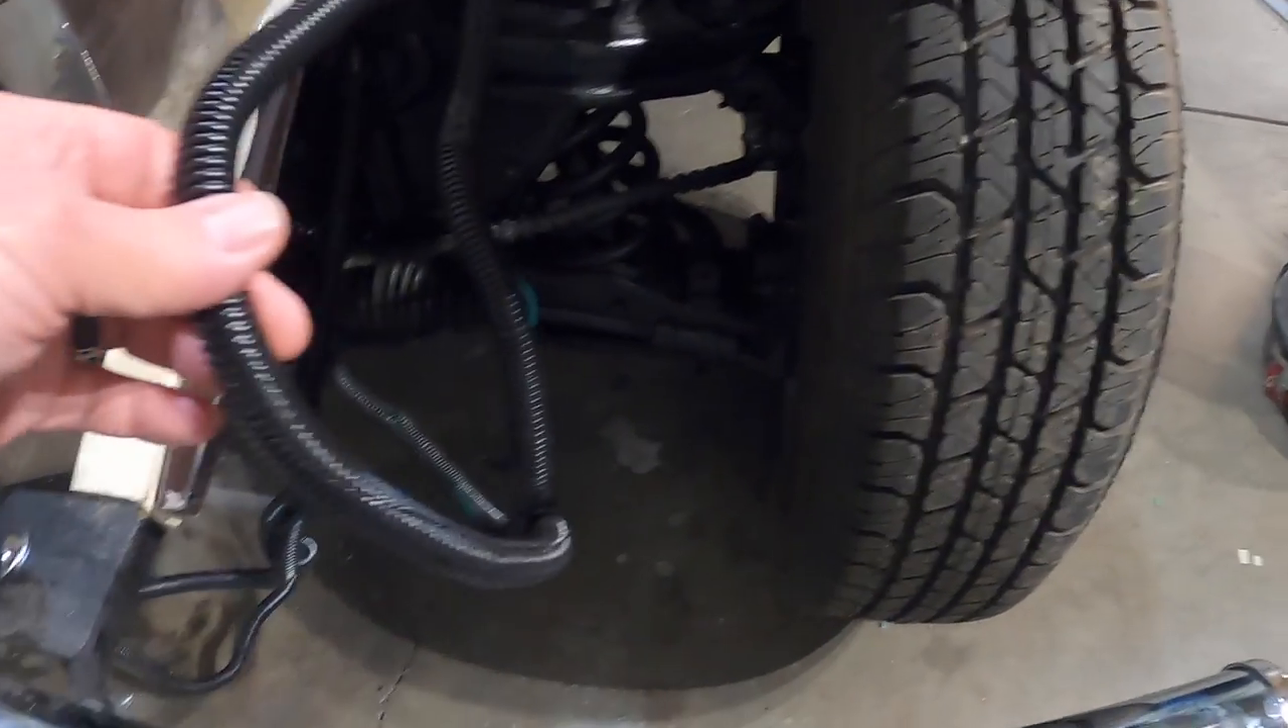Got the wiring harness all made up split loom everywhere so i just need to tuck all this away.